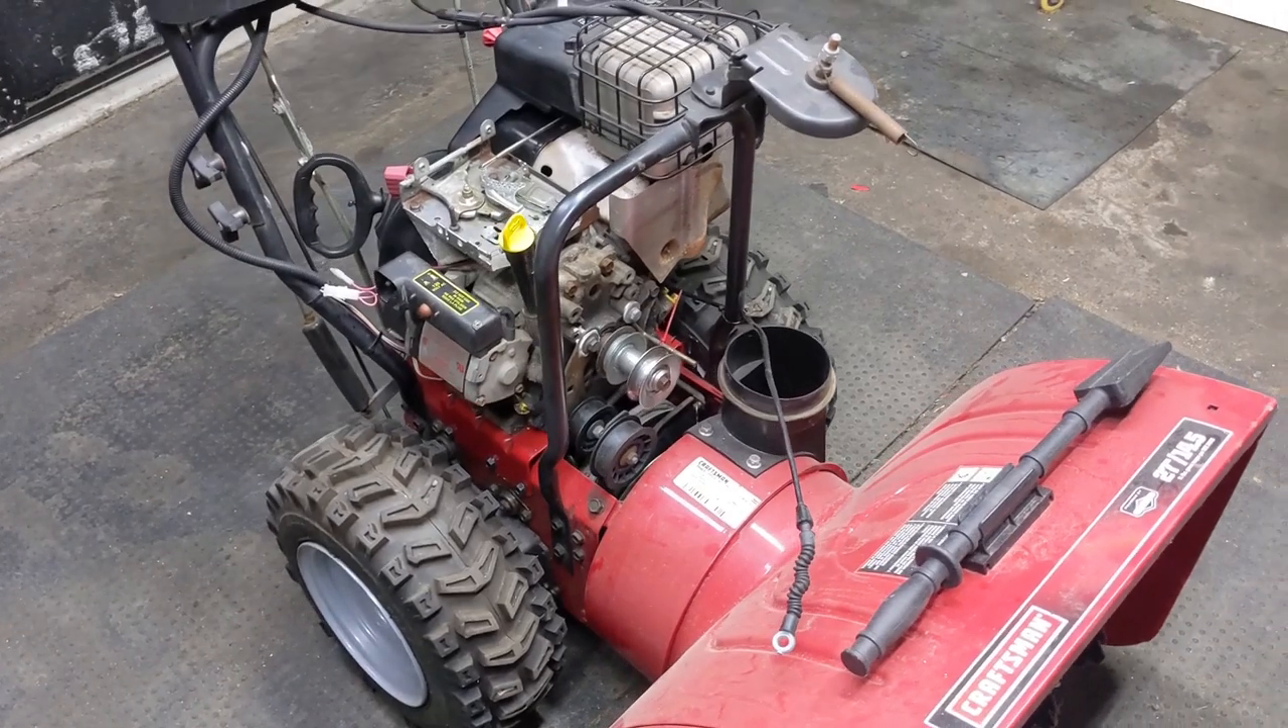Now, I don't have the chute installed to the snowblower here because I still have to do belts.